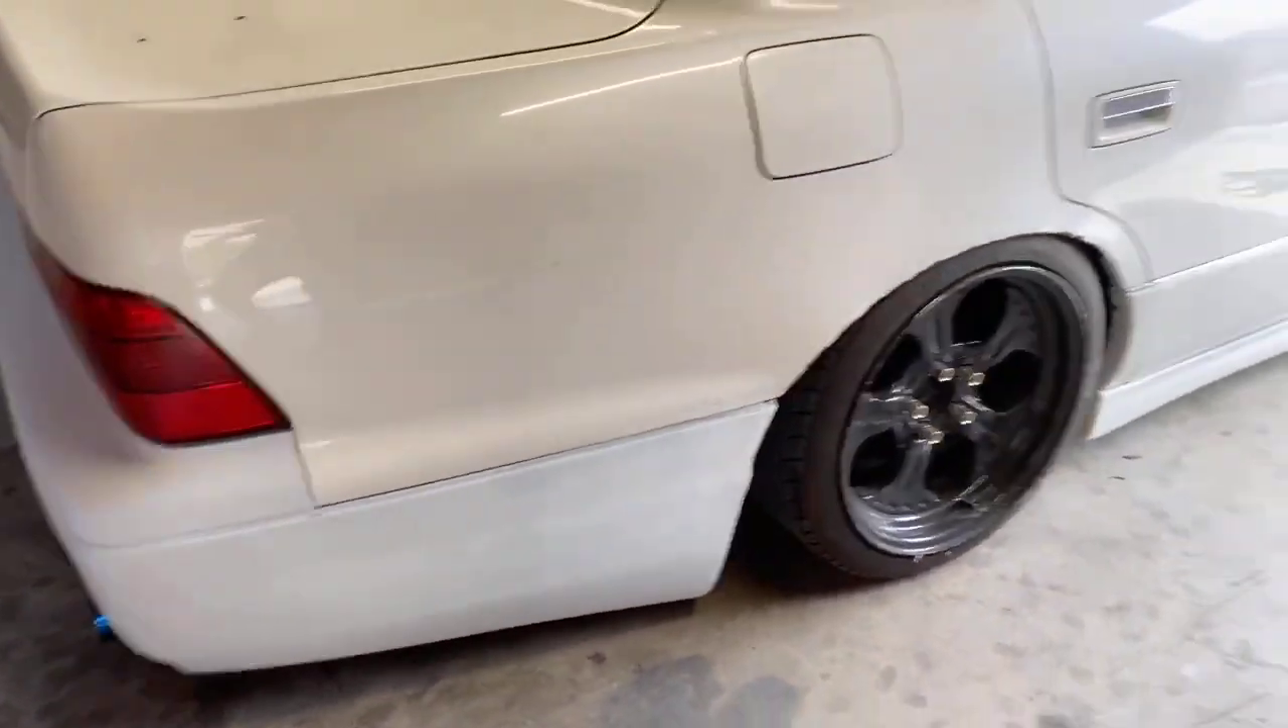Now the rear end is too far down.